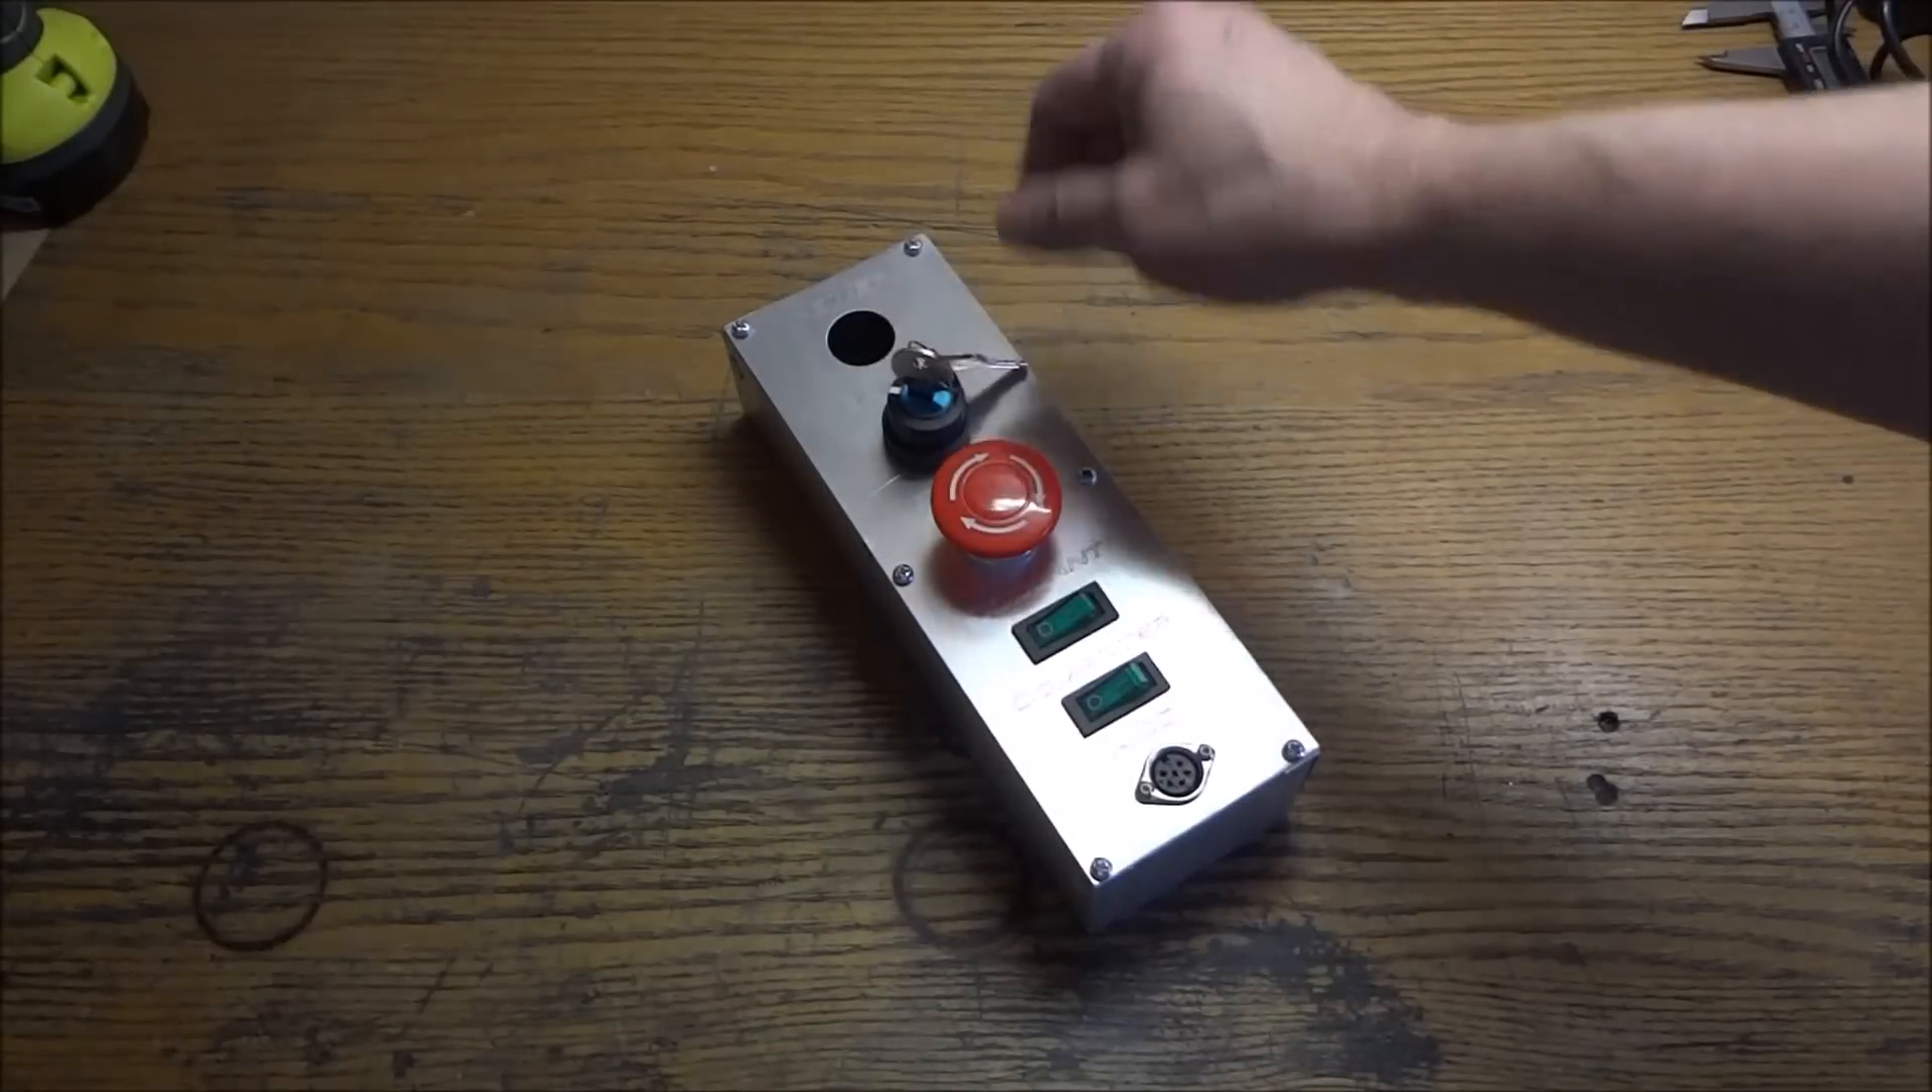Here's the finished control panel I still need to get a push button to start it.